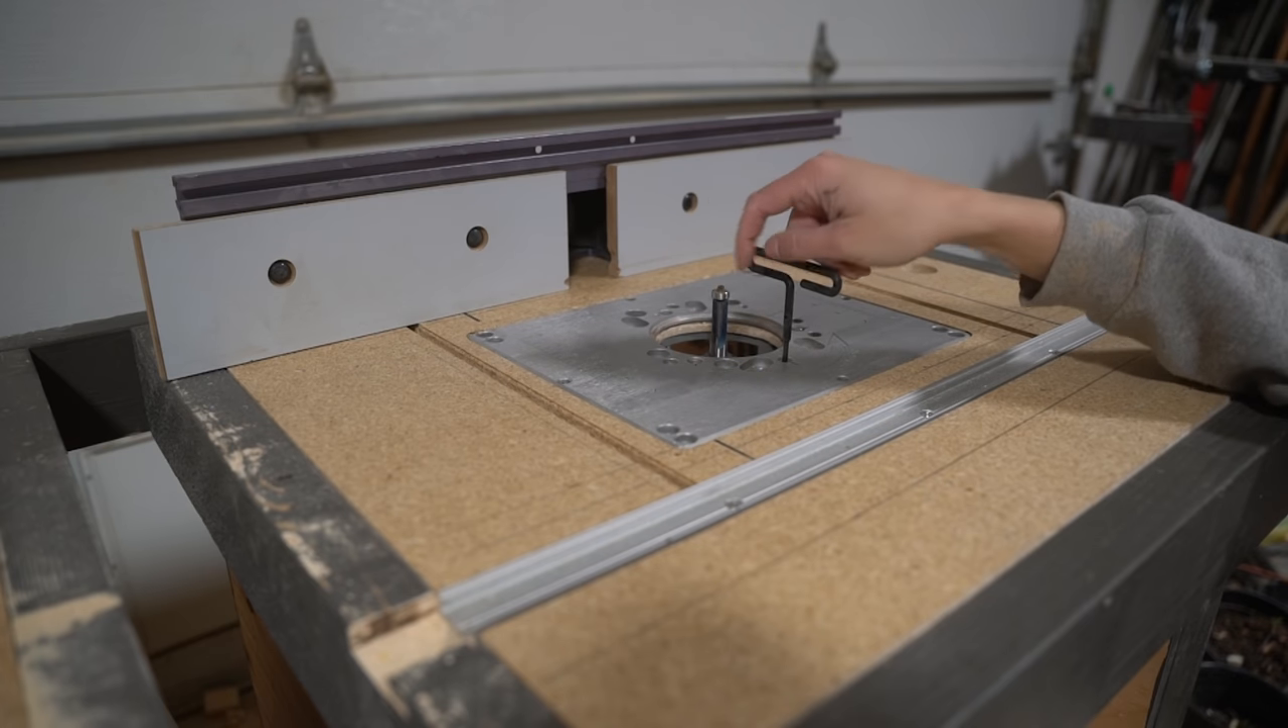Once that dried I screwed in the miter gauge track place the fence and dust collection anchored the router housing set the bit height and voila.